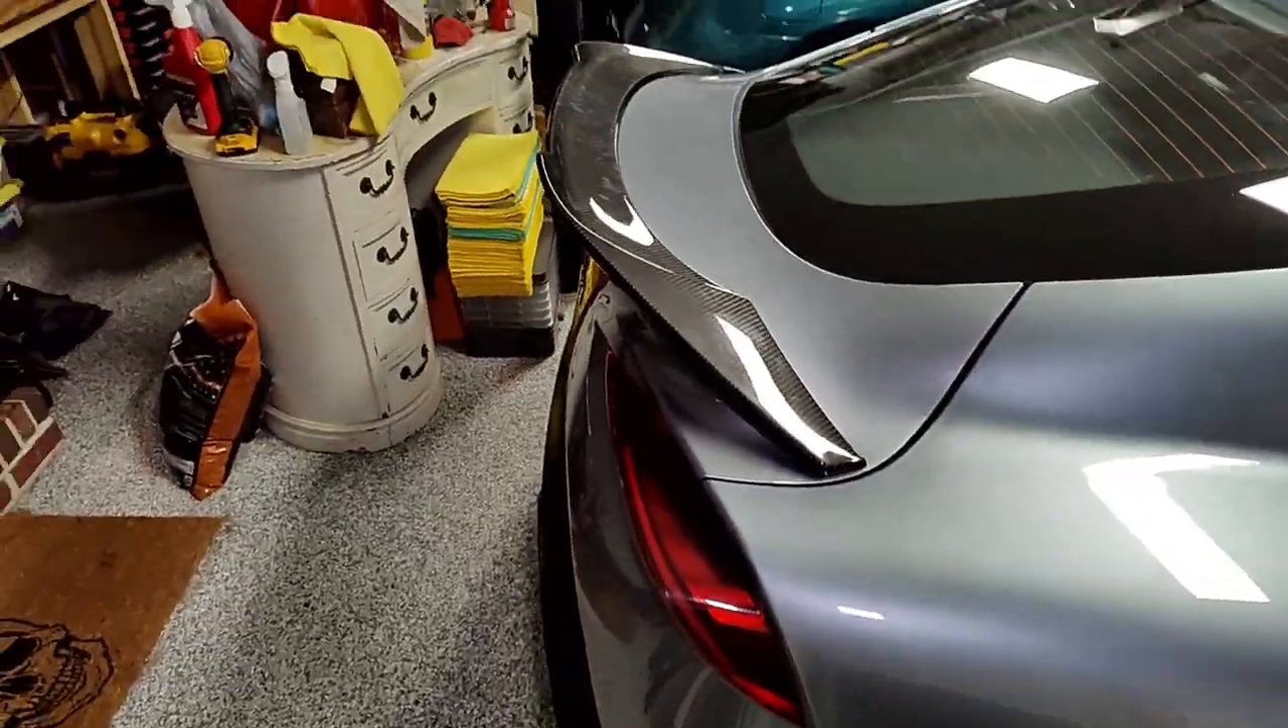And here is the alpha spoiler from a90 shop uh completely installed.